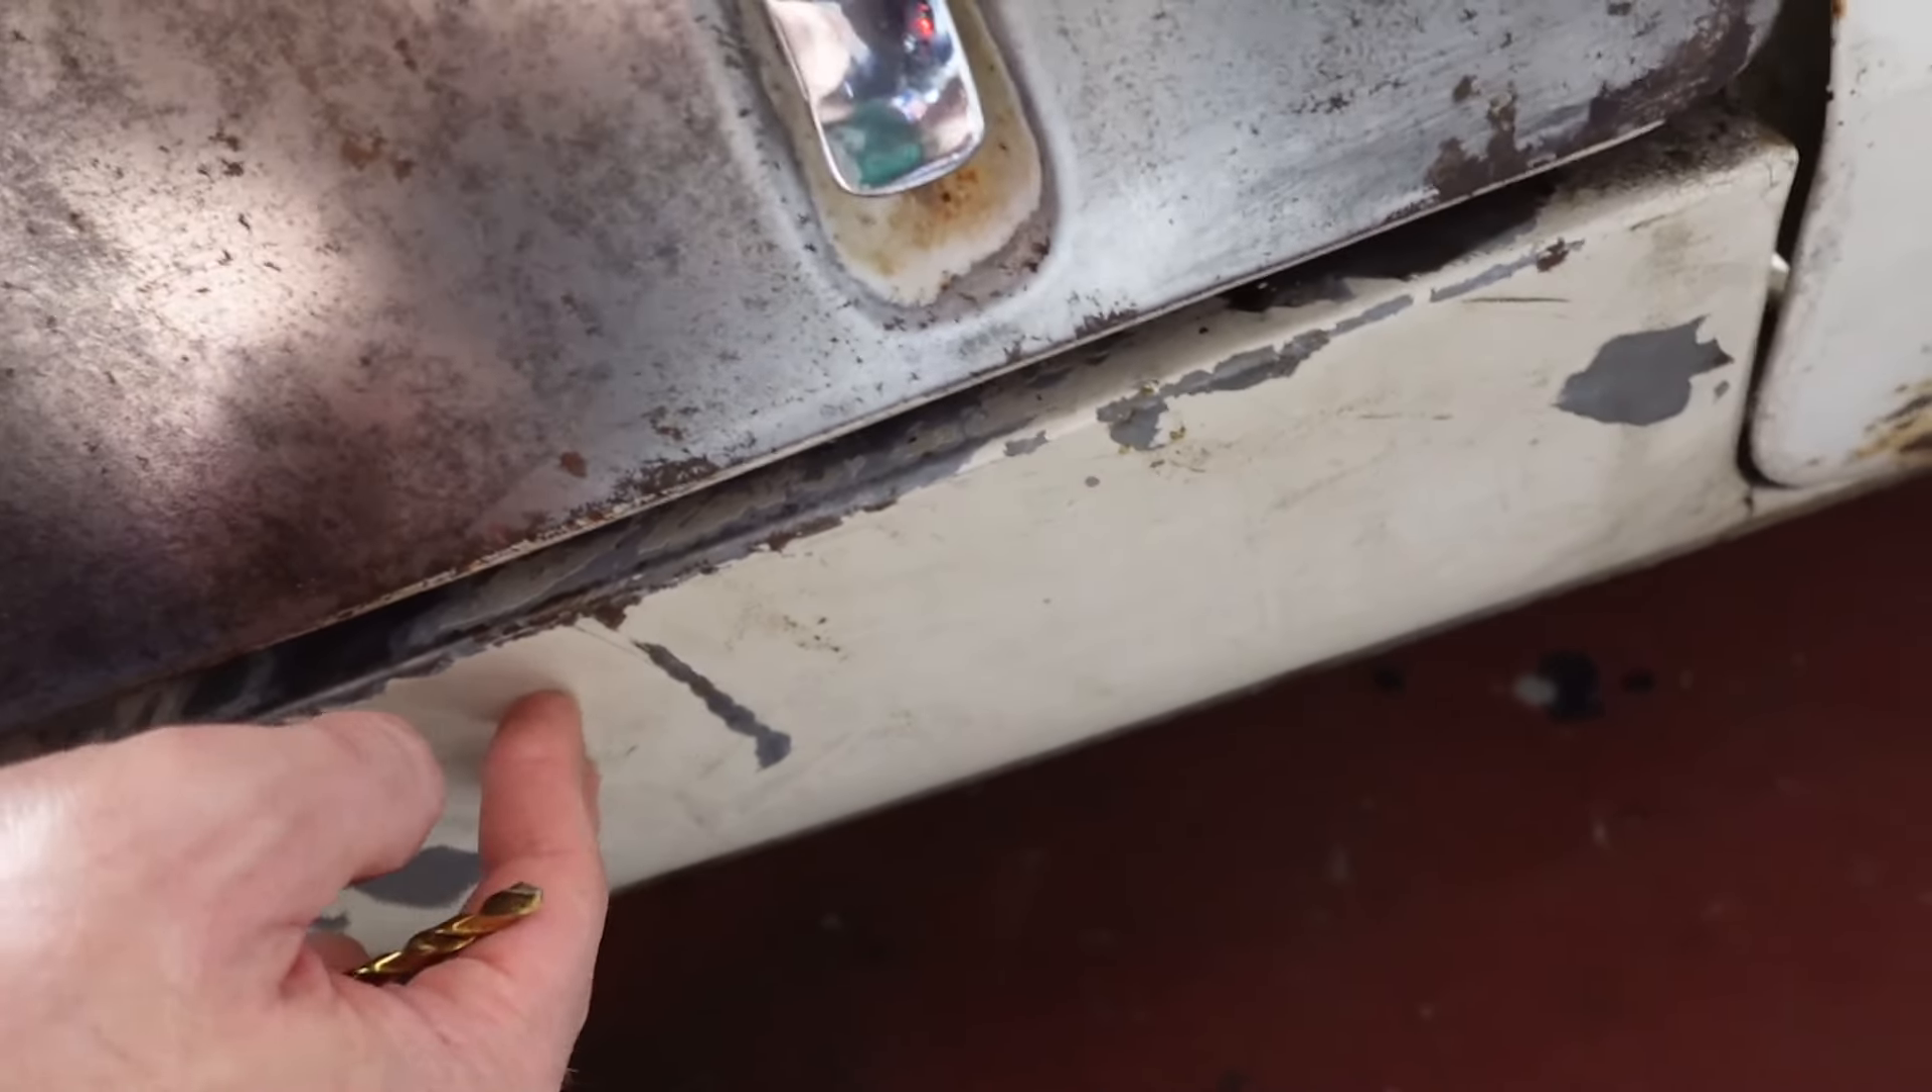This gap down here is huge. But this sill is a replacement.